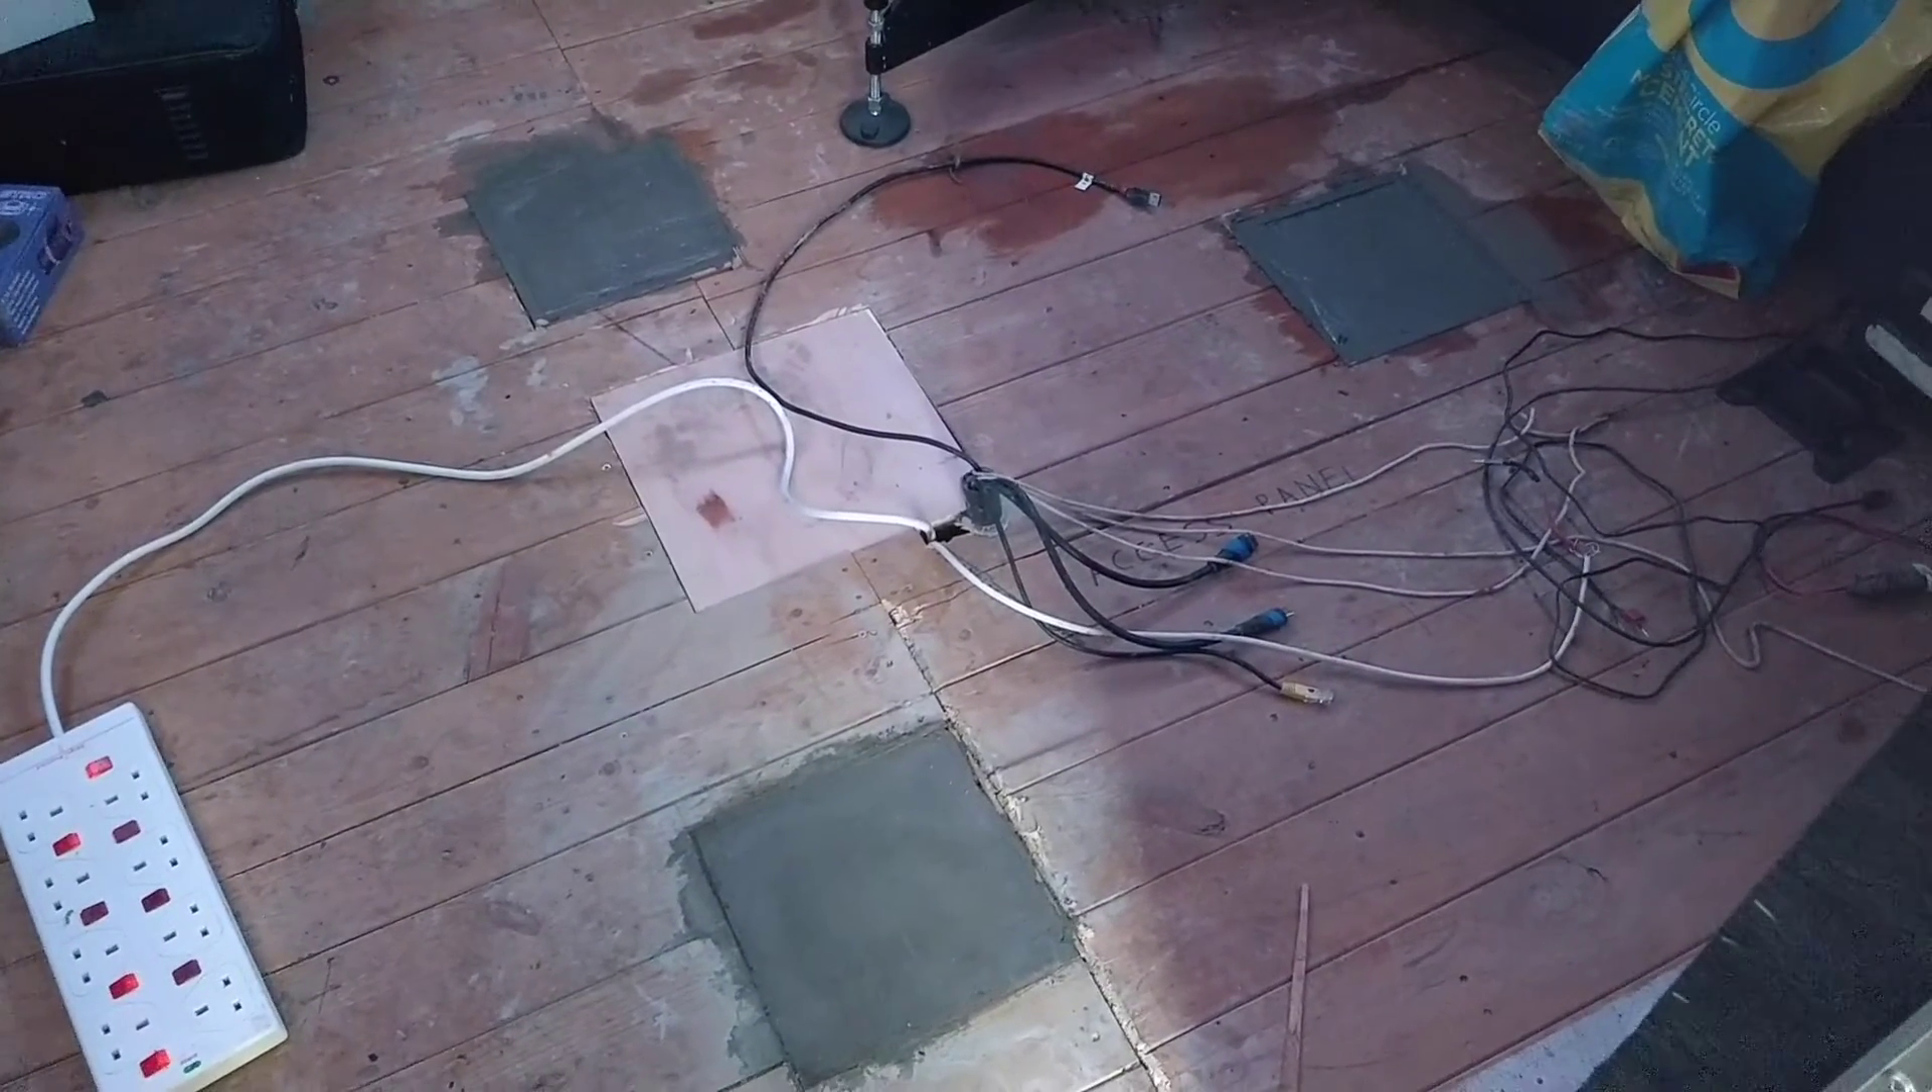So I've repaired the floor and put the three concrete pads in.